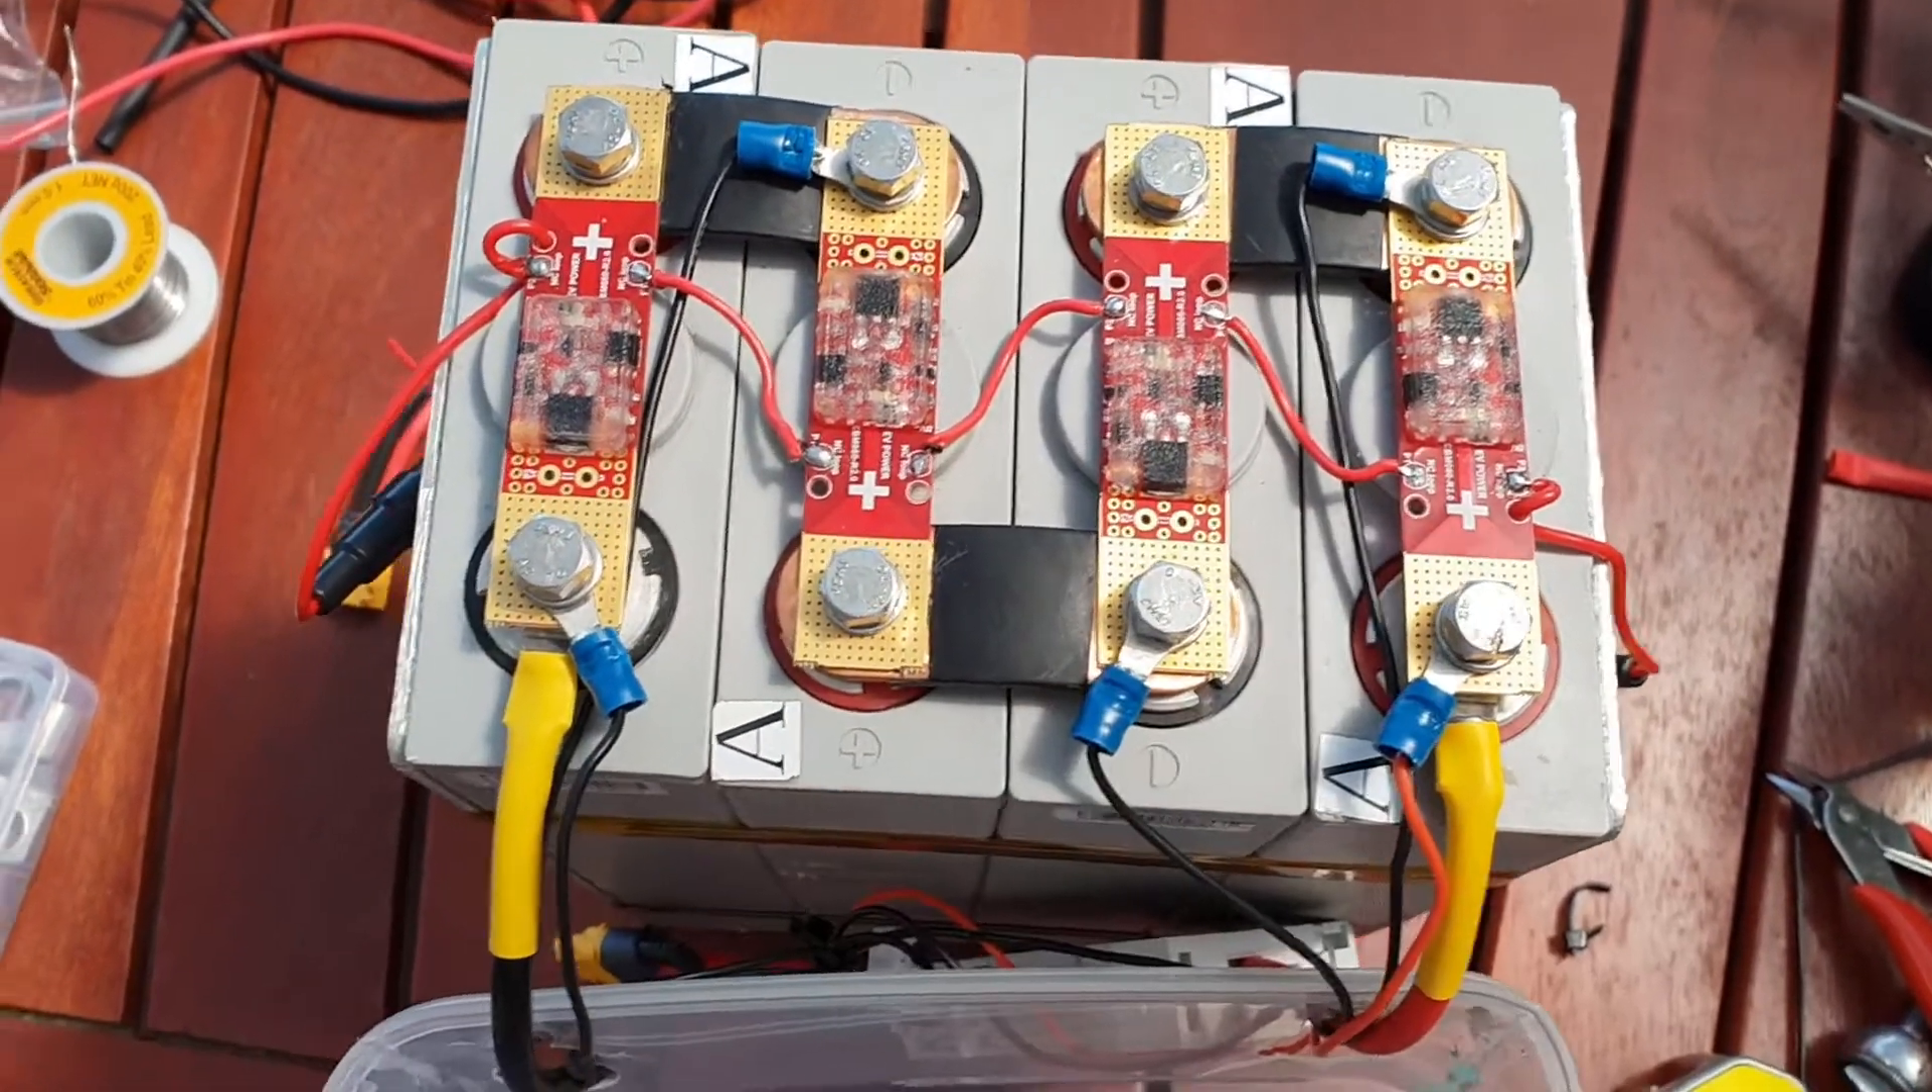Okay so I've got the the signal wires daisy chained through the modules here.